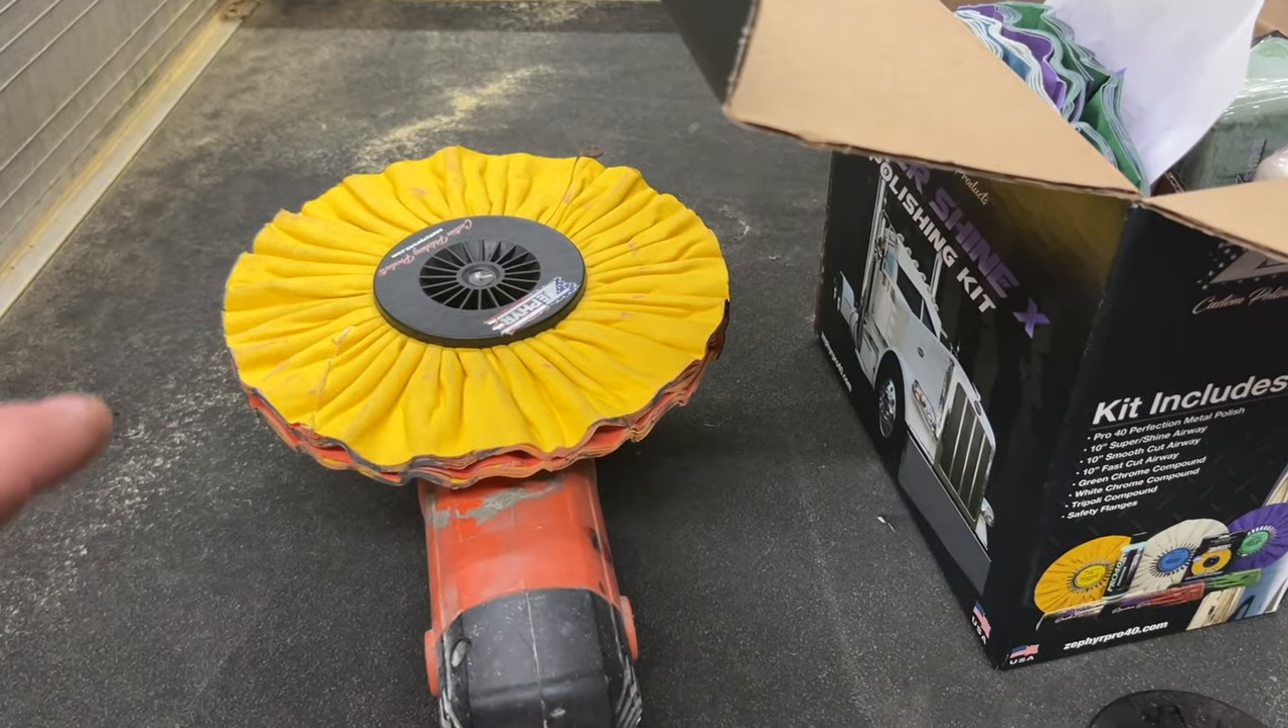I've got the pad on.